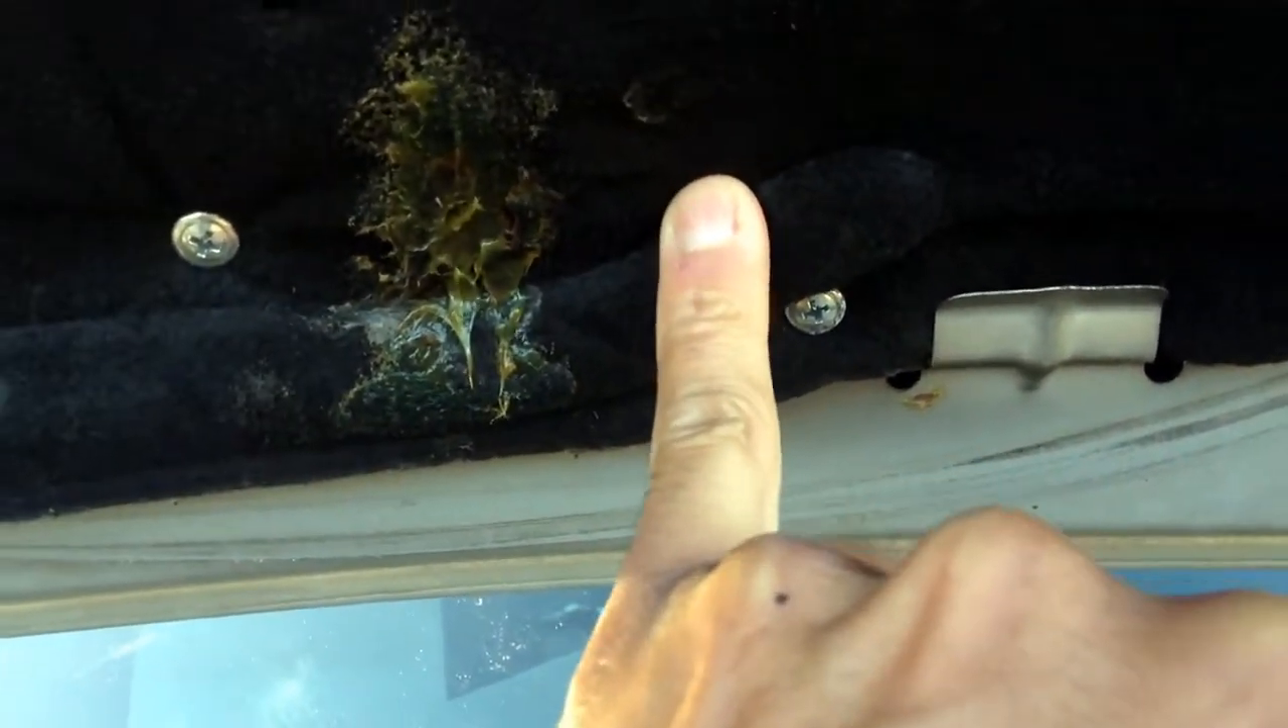J'ai mis deux vis ici pour maintenir contre le capot pour pas que ça tombe de trop.